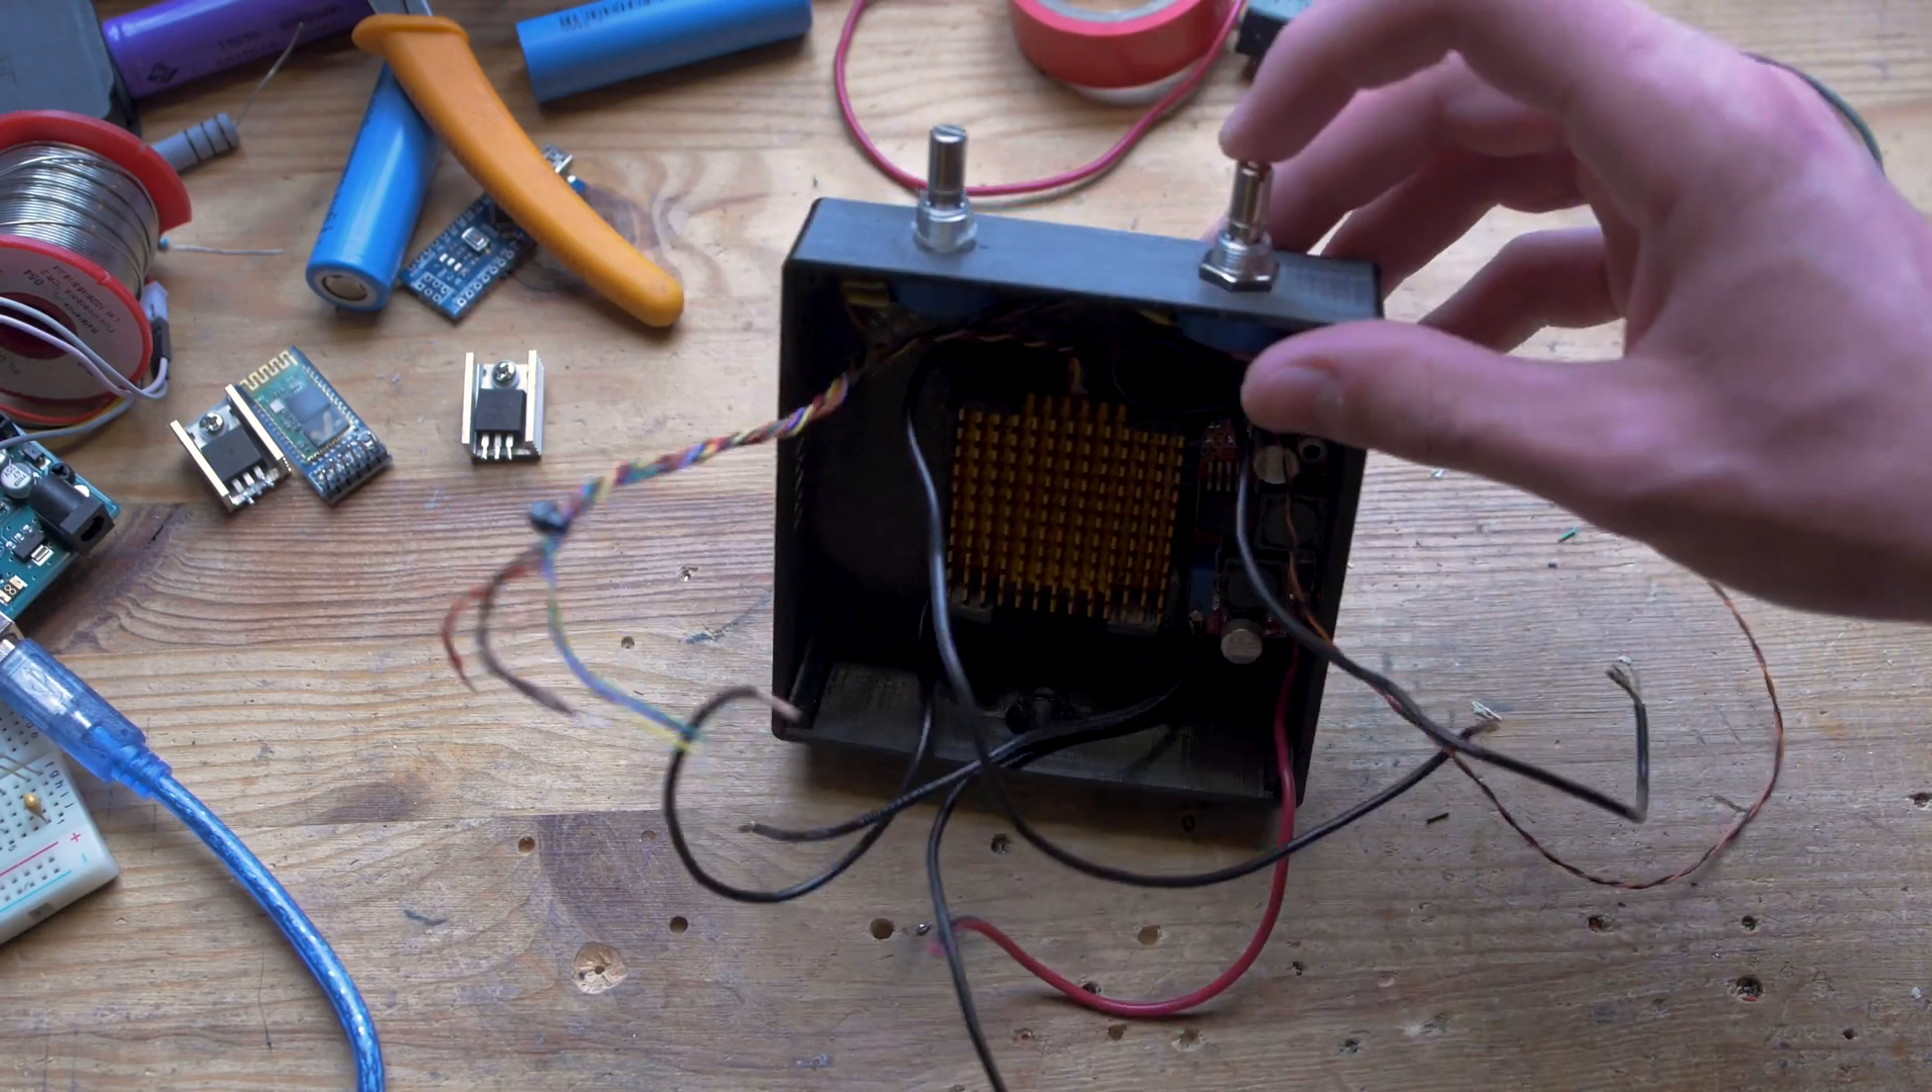Donc j'ai installé les deux potentiomètres au-dessus.